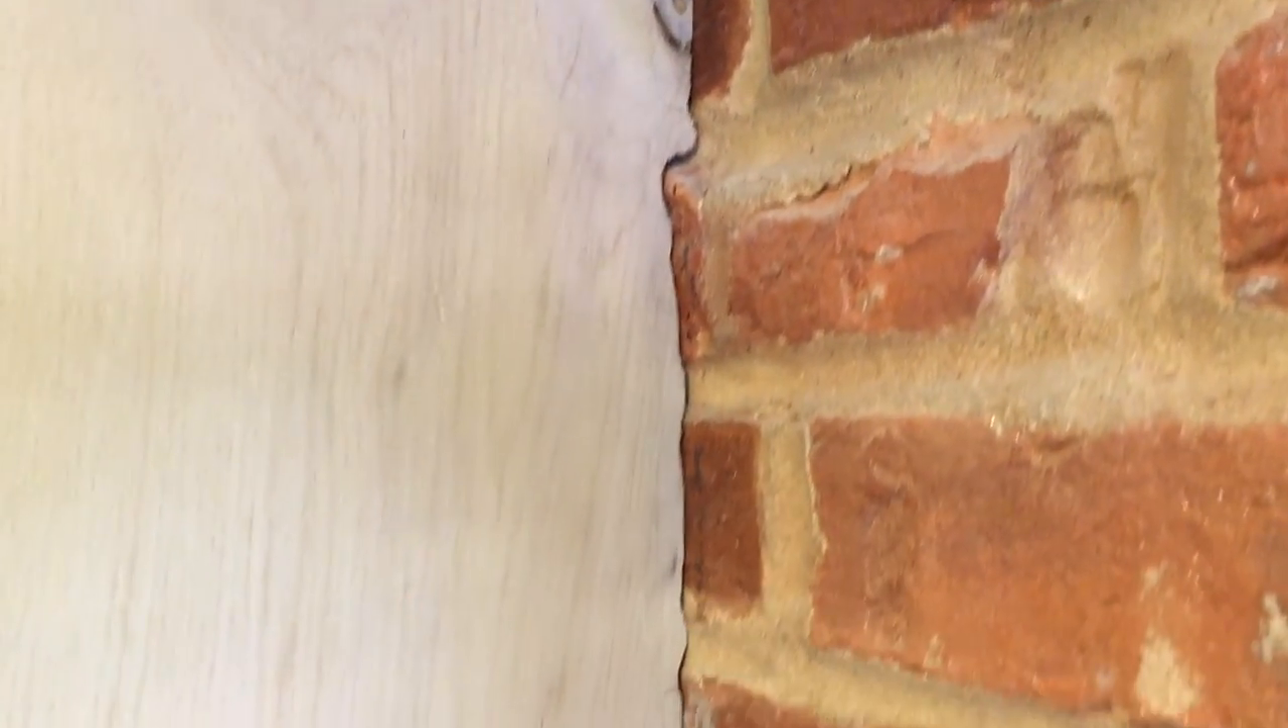Here you go there's your end result a nice tight-fitting piece of trim.